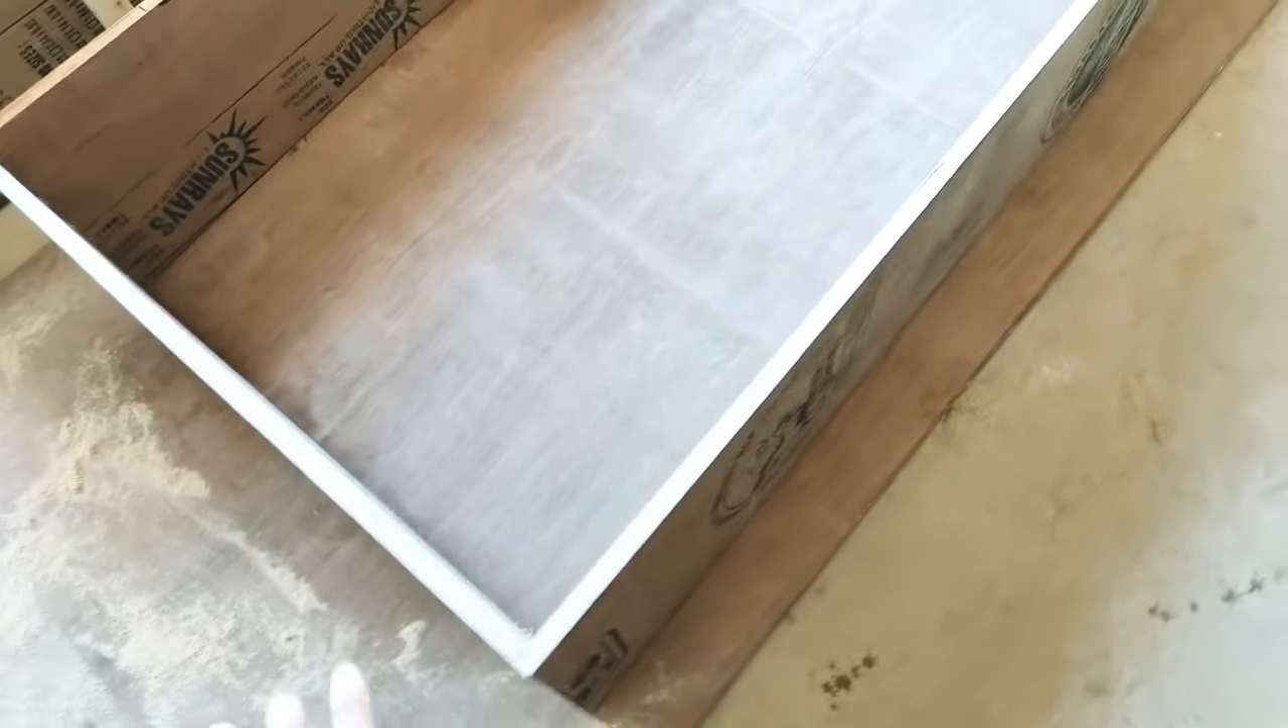यह देखो अंदर वाली प्लाई है जो यह लग चुकी है।